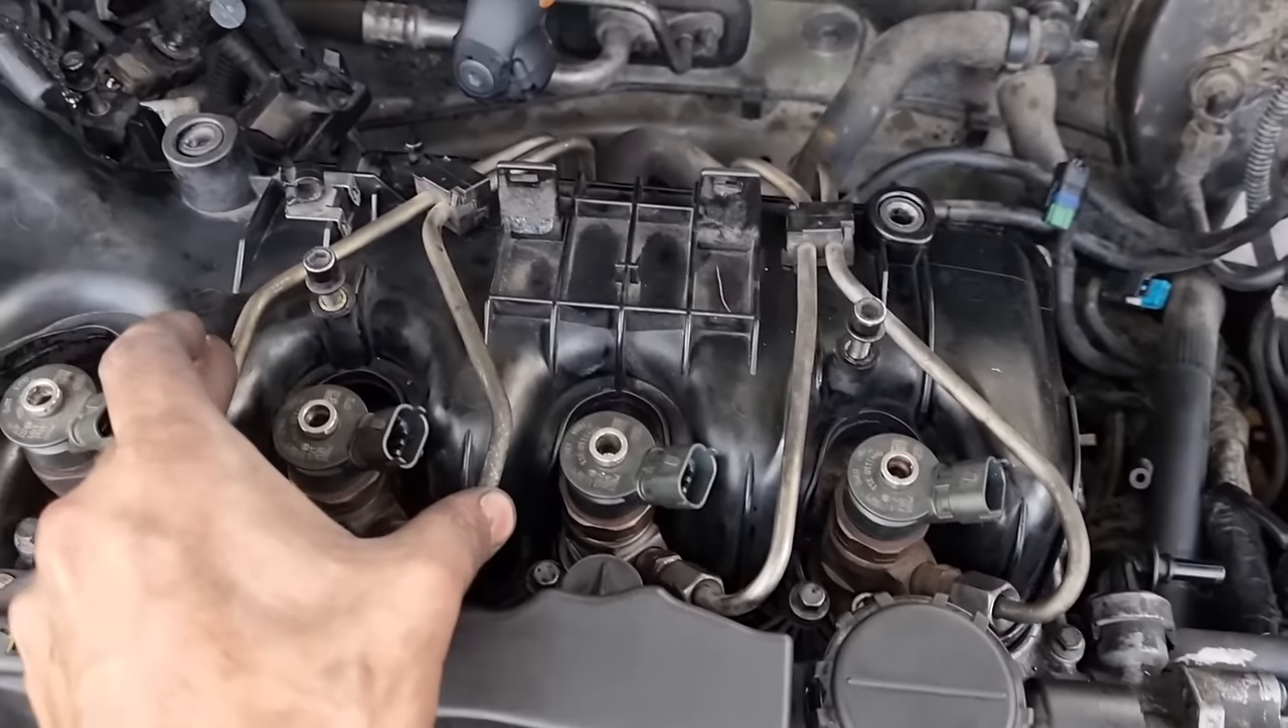J'ai remis les durites rigides.